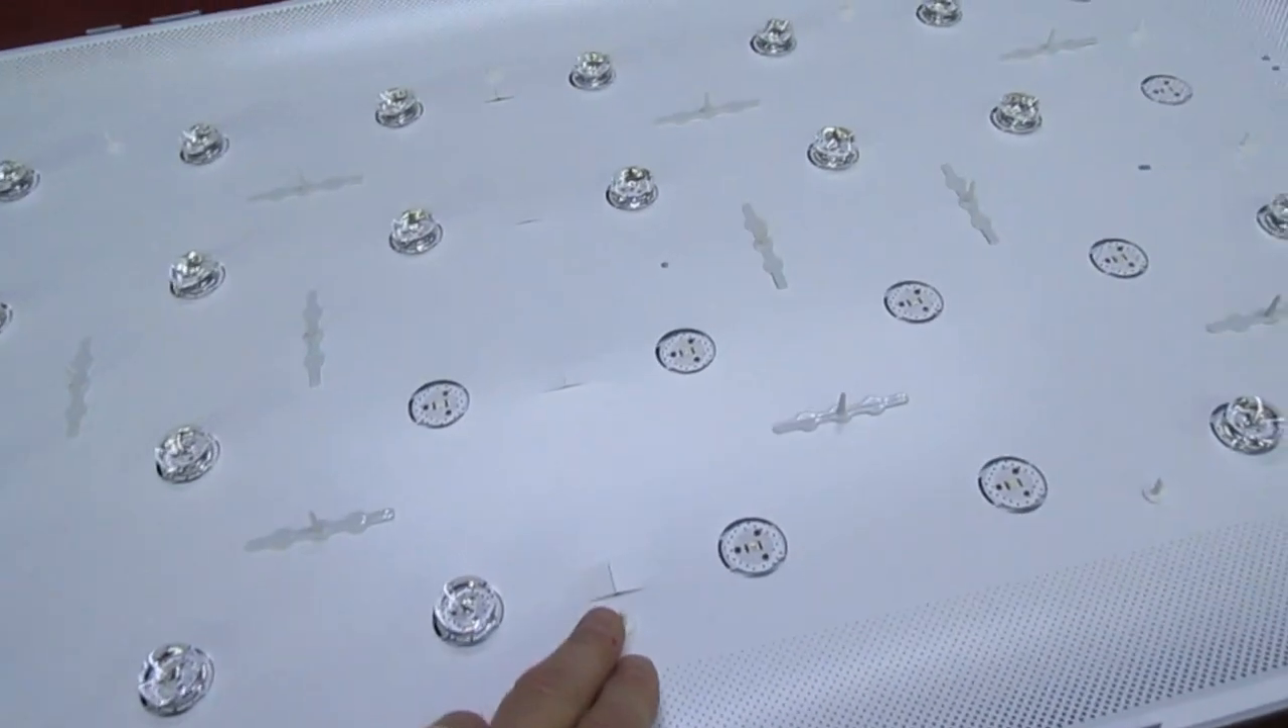Um but that's what the tv looks like um with the lcd panel out.